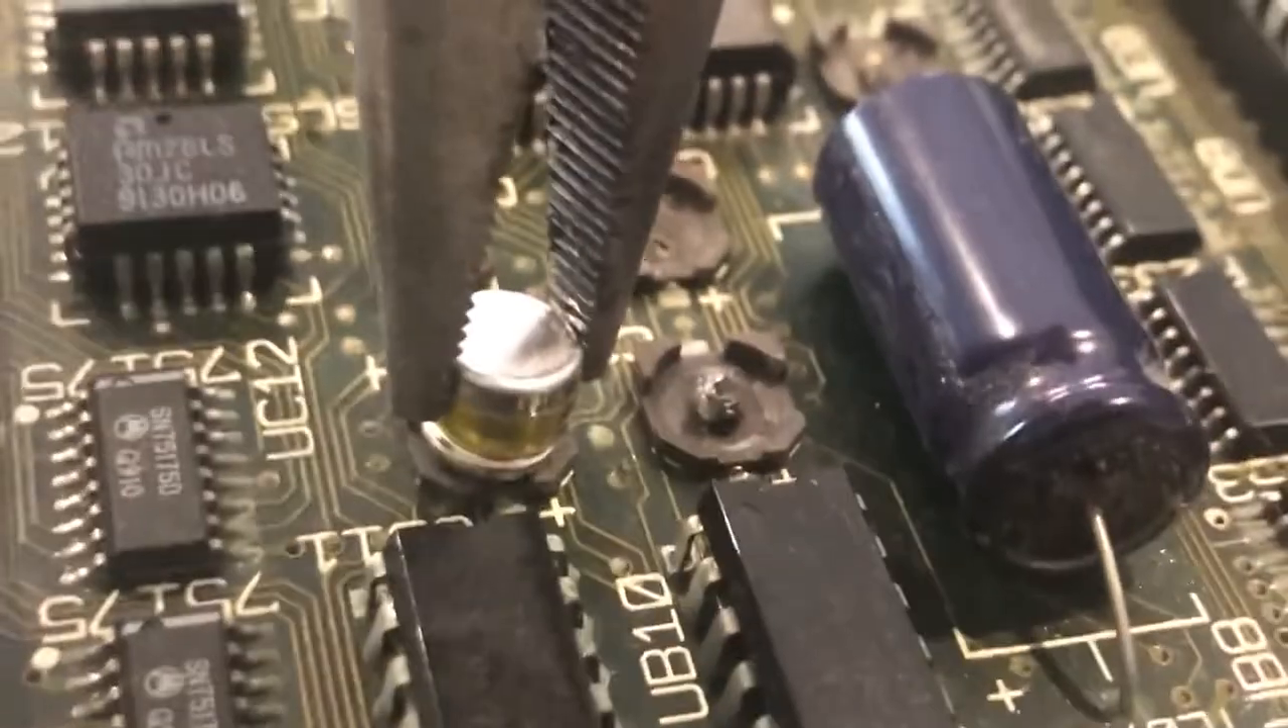So you see what's left are those plastic bases but they crumble pretty easily.